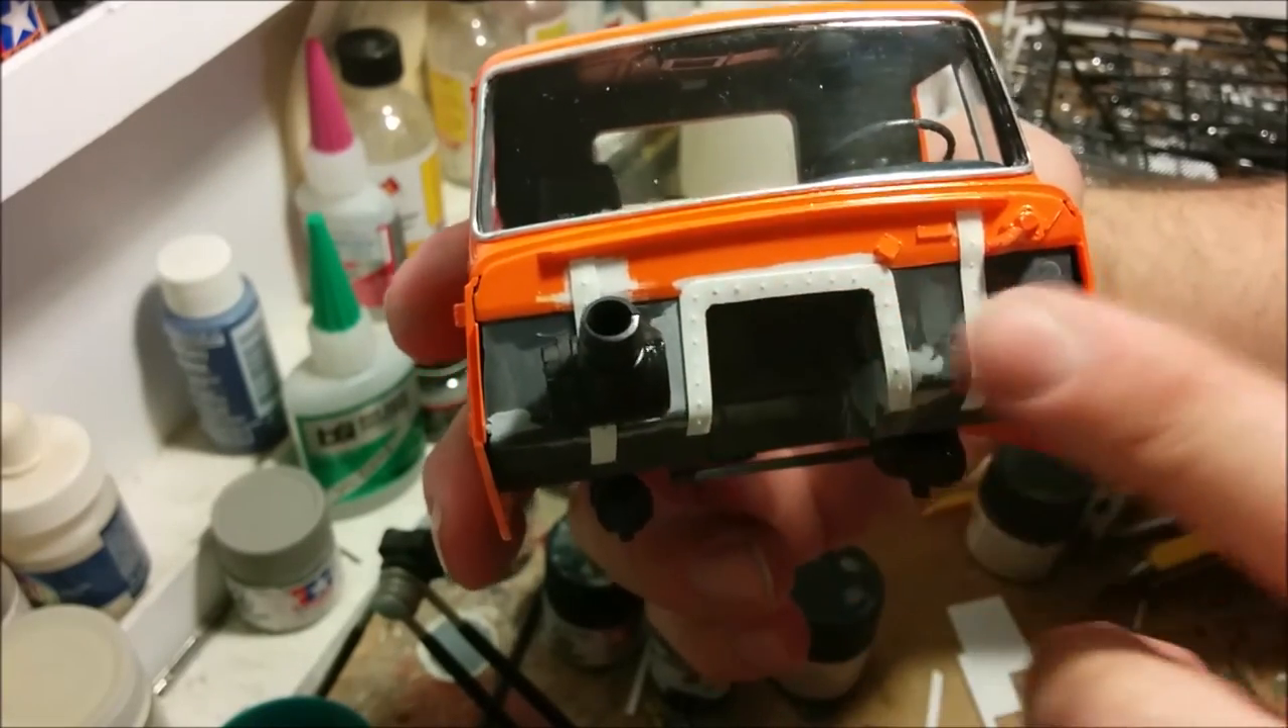So here's our rivet strips in place and i'm going to be painting the firewall here pretty much a really dark gray and we'll see what that looks like when it's all done.